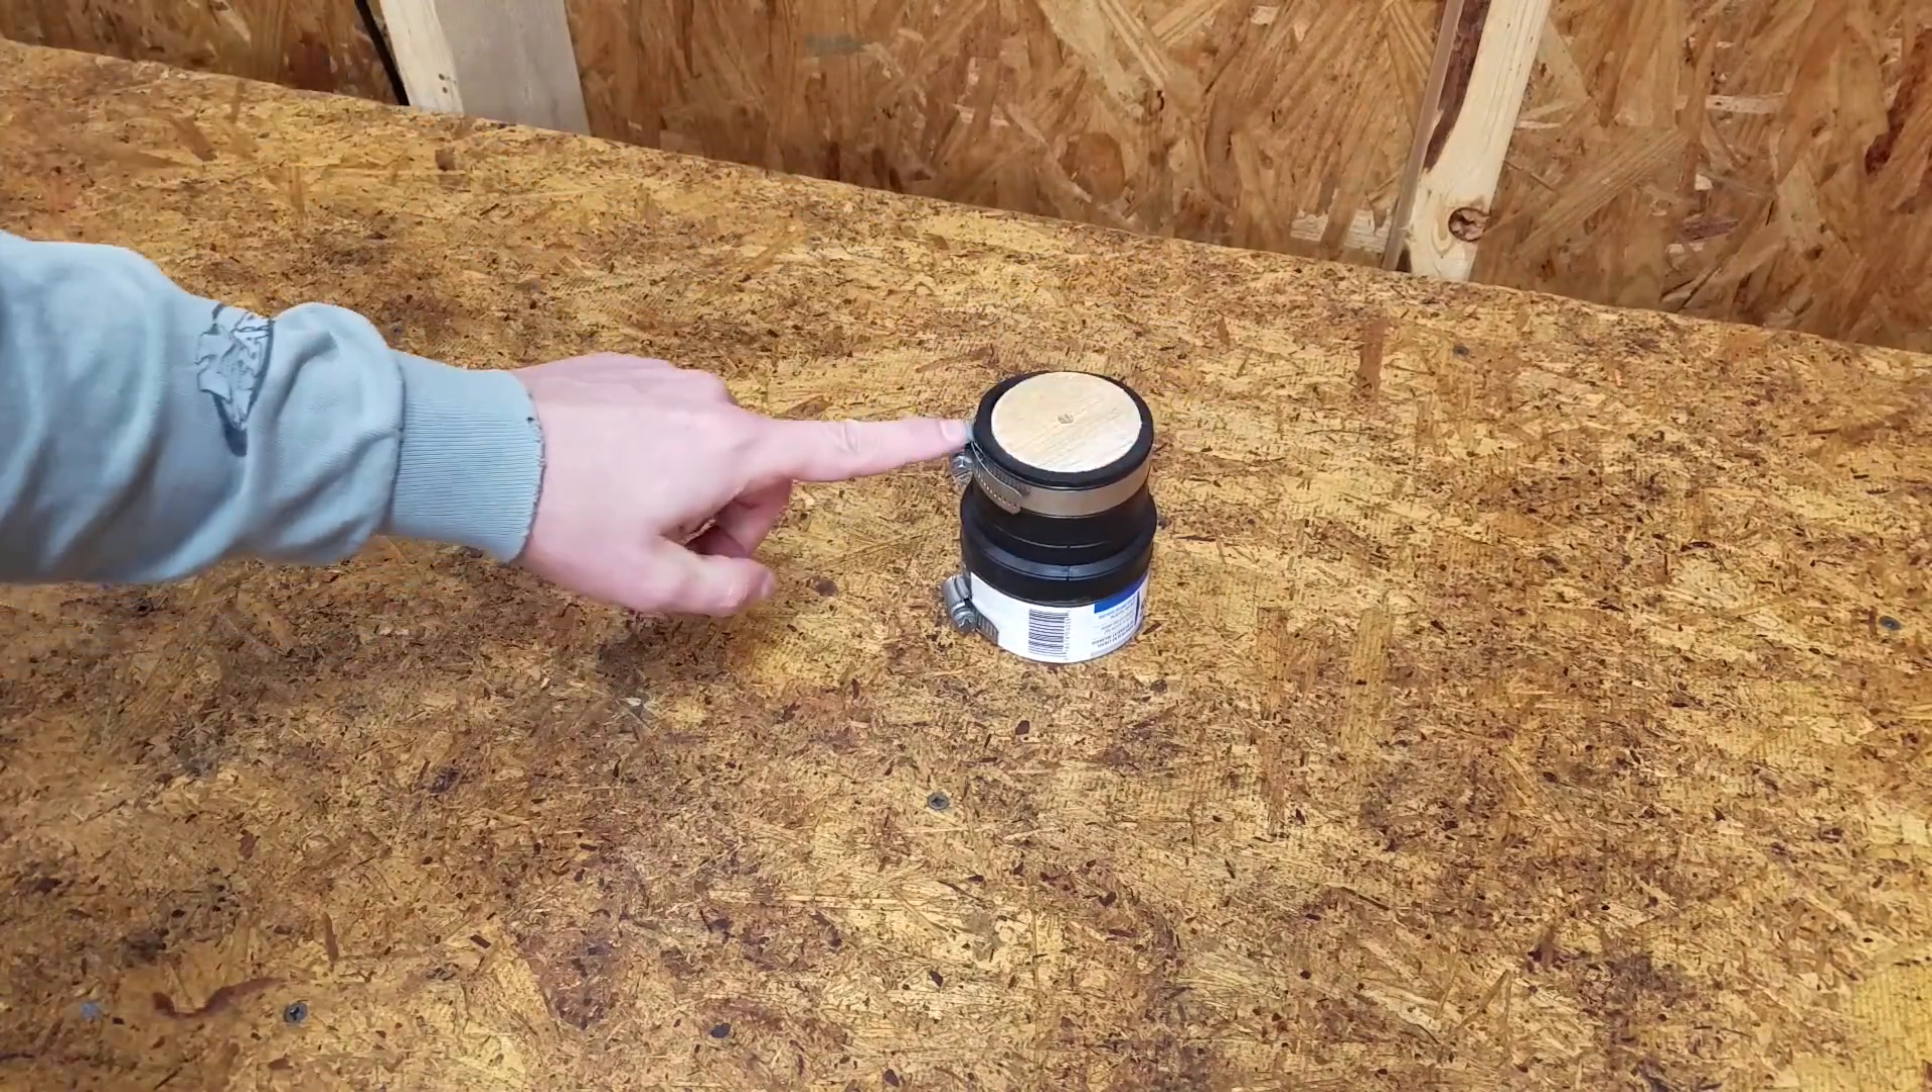The wooden cylinder fits nicely in the other end of the coupler.